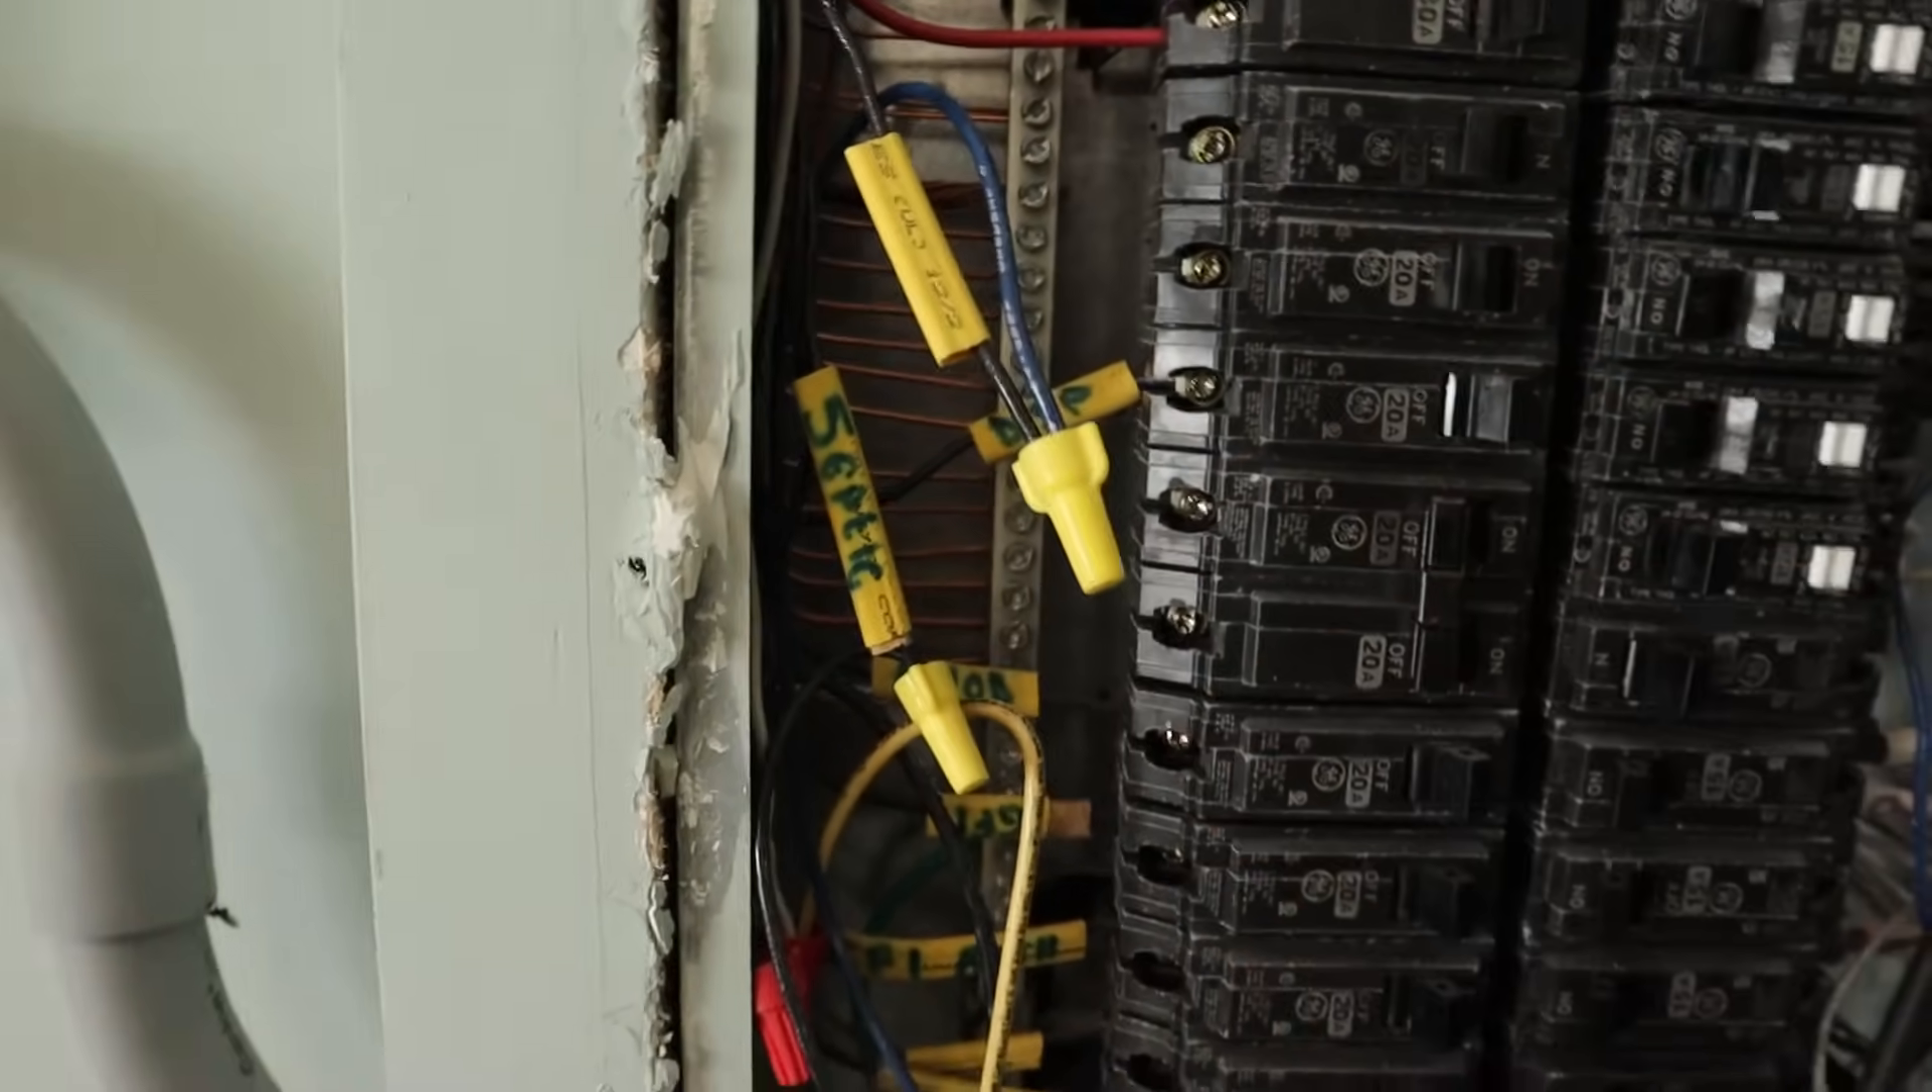We have all of our wires pulled through into the main panel that then are wire nutted to the wires that go to whatever it is that we were trying to power.